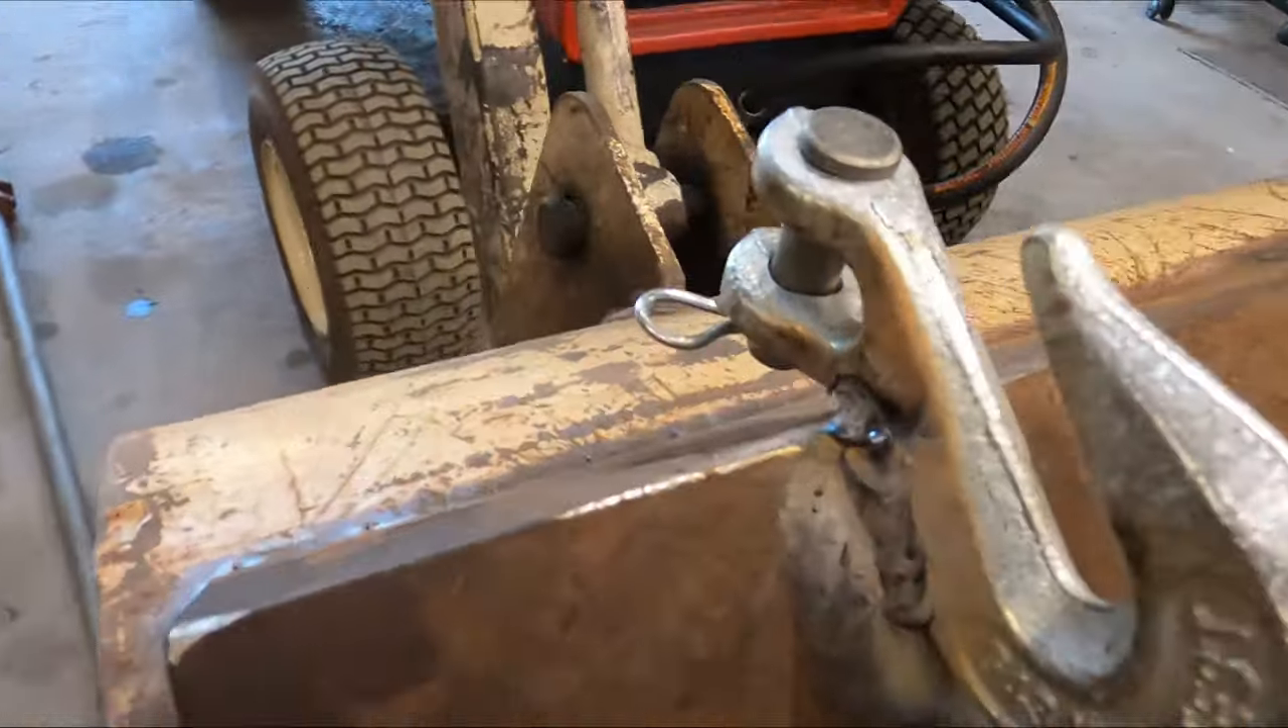We got the hooks on welds look nice.